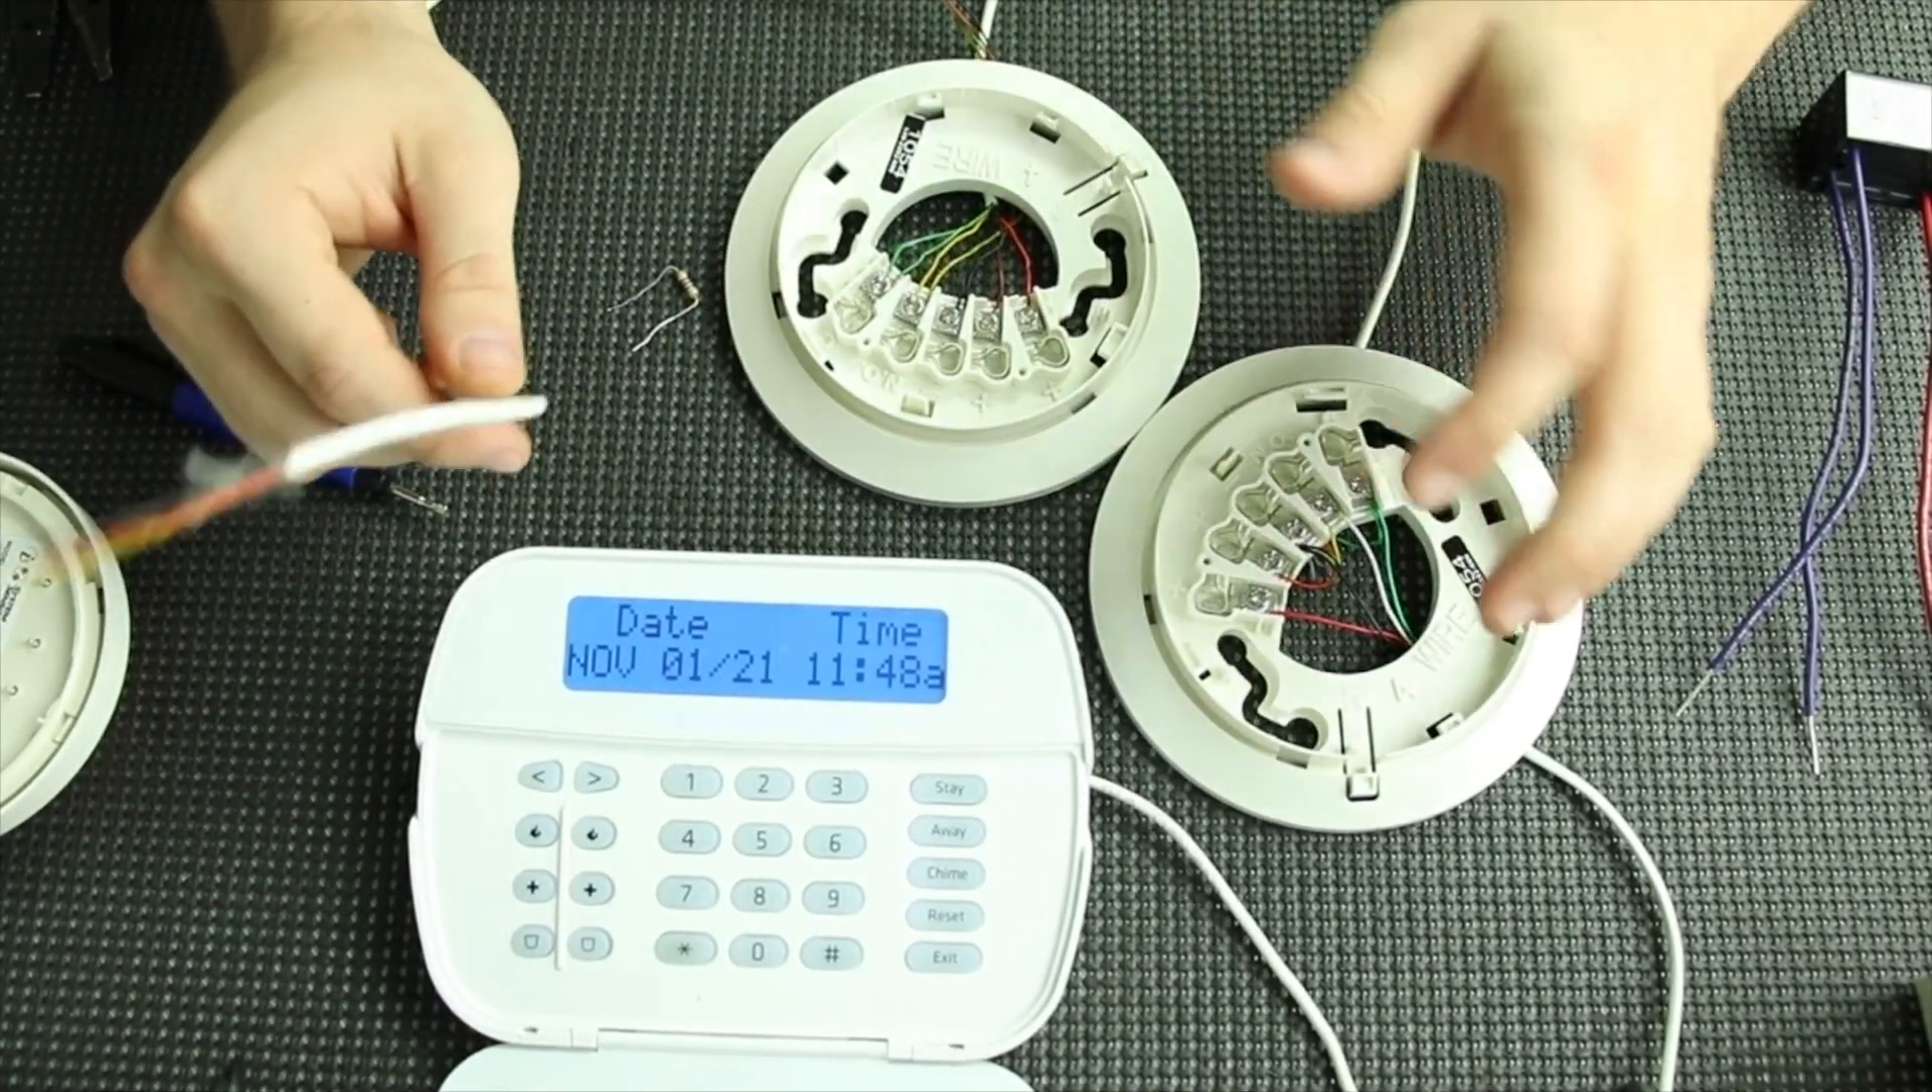Okay, so we got our two smokes hooked up and we got another wire coming out of the second smoke.